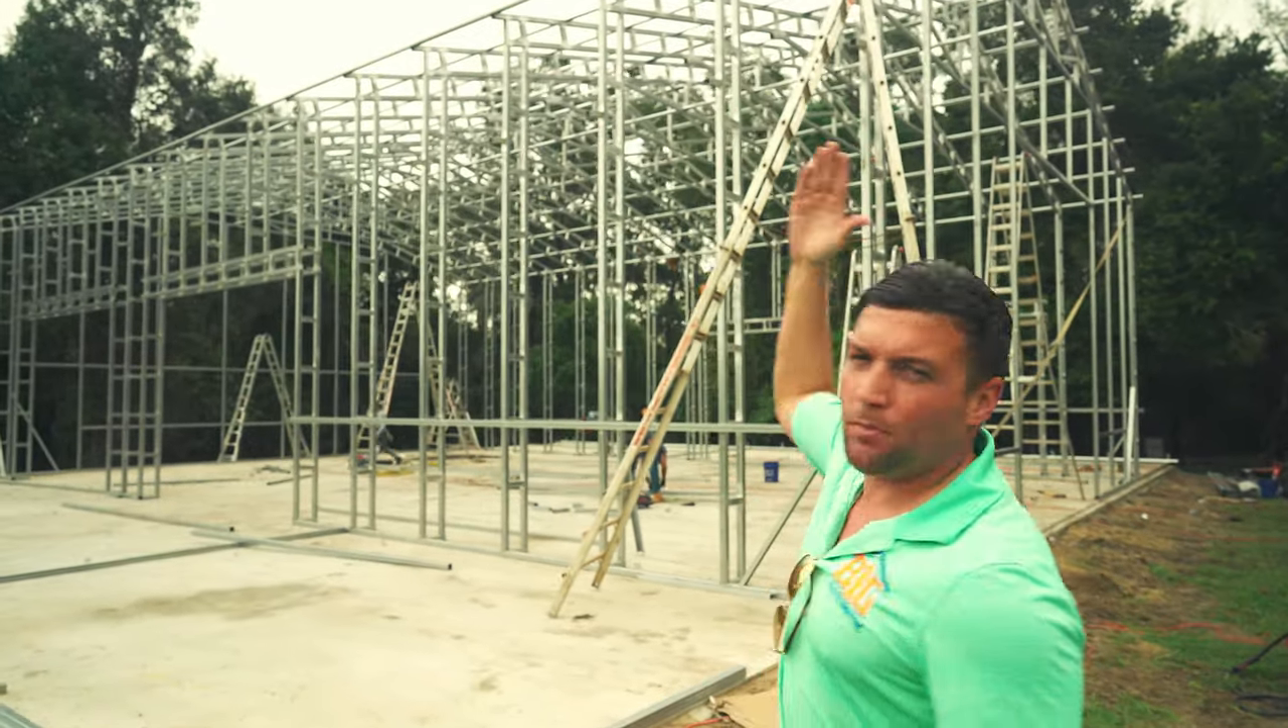We've got all the trusses up last night and then what we're also doing is we're putting hat channels across the whole entire roof there.